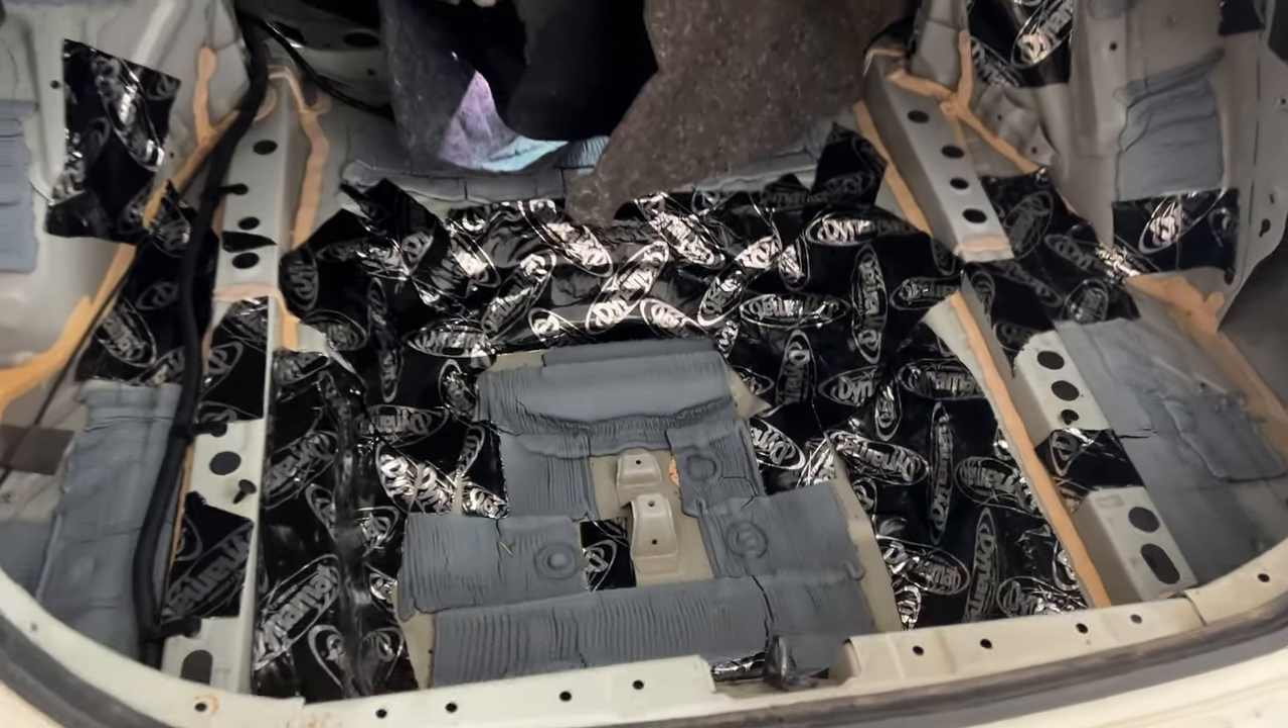Alright, so now I'm almost done placing the sound deadening material.